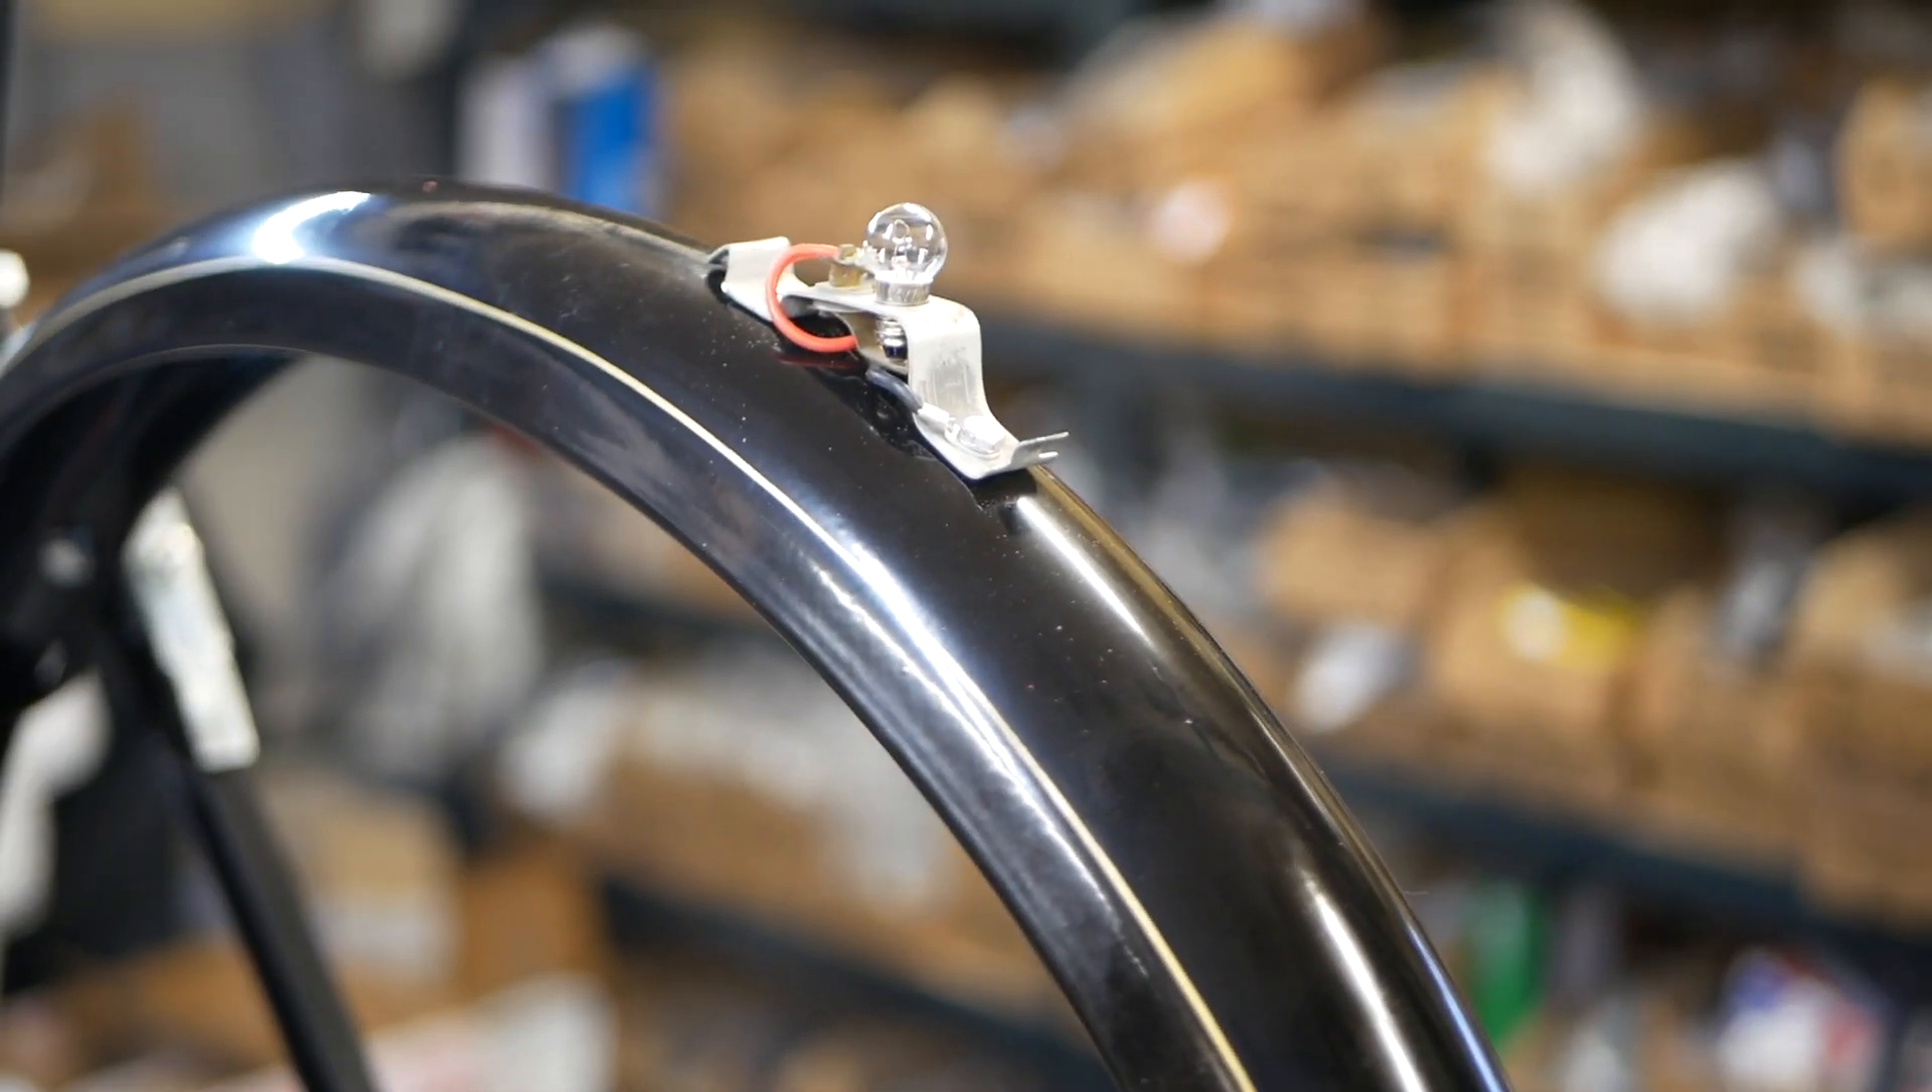Voilà, j'ai mis le support de feu arrière avec son ampoule.